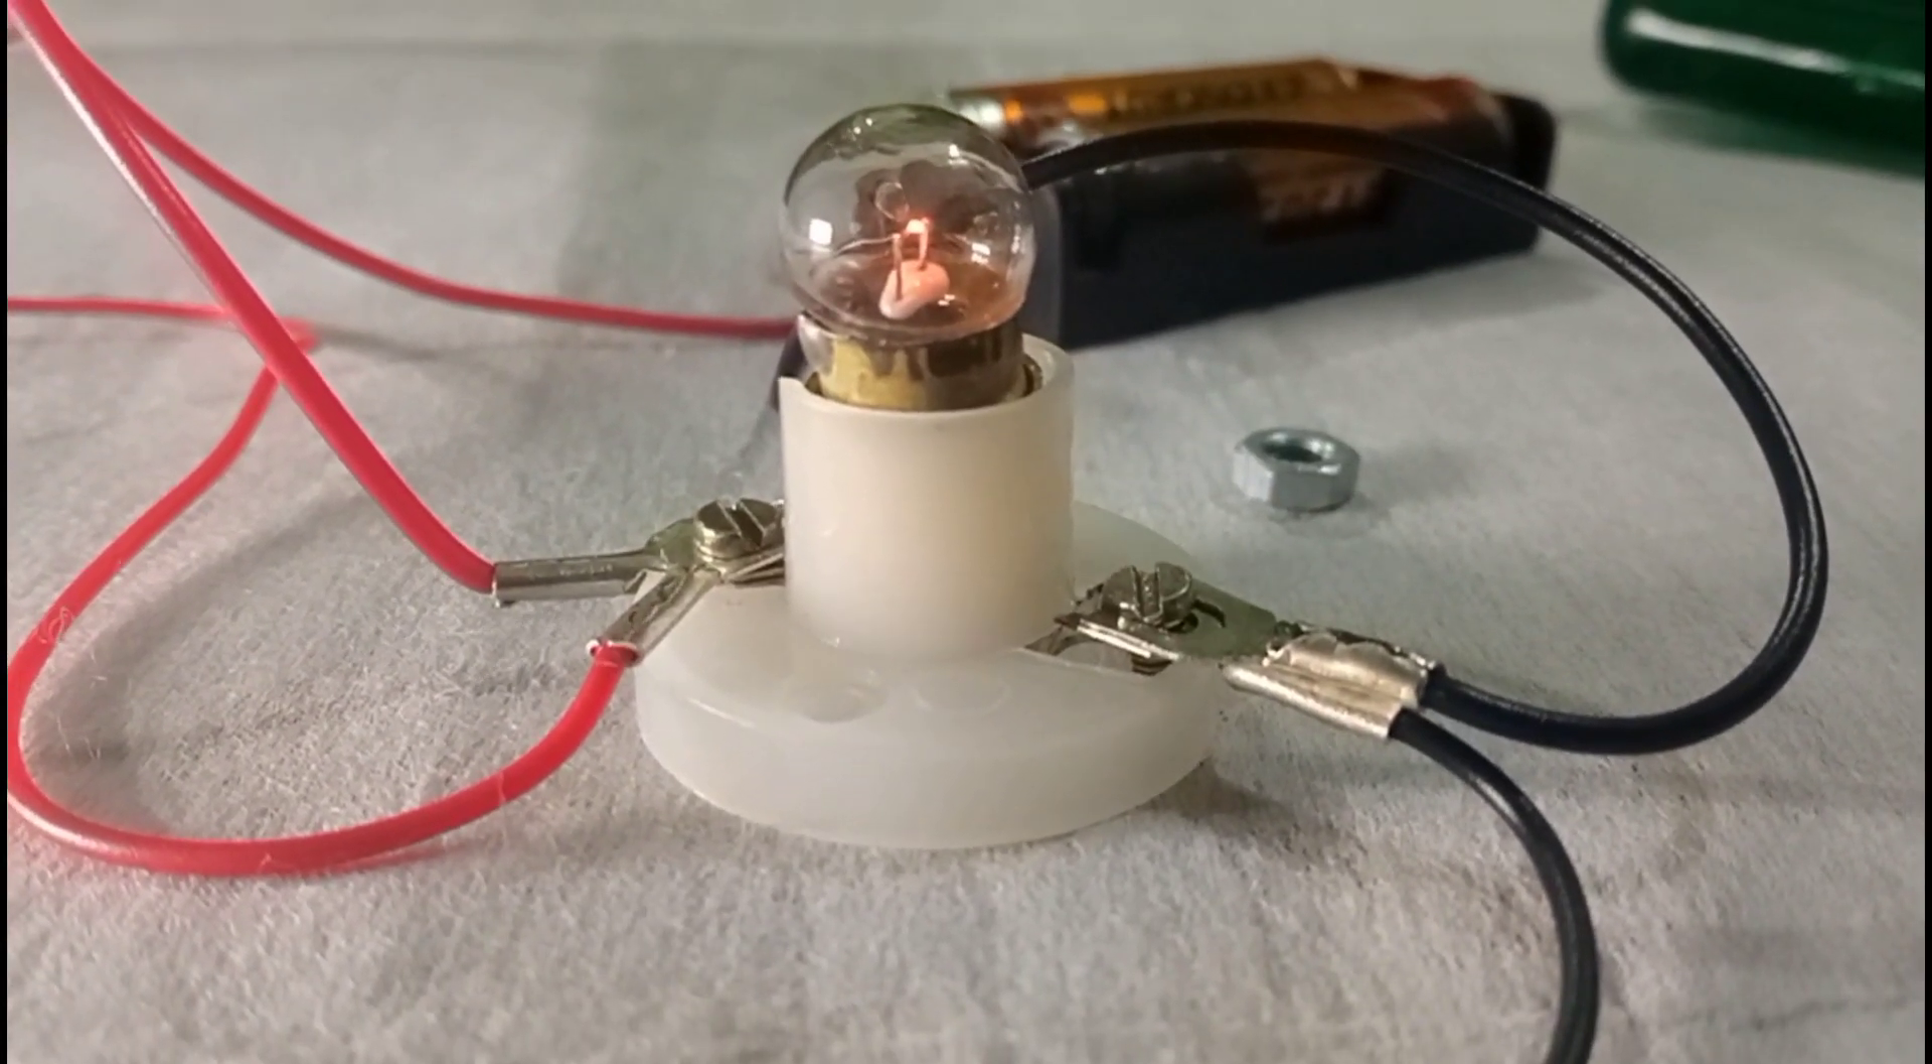Now we have connected the negative and positive wires of battery to the bulb.